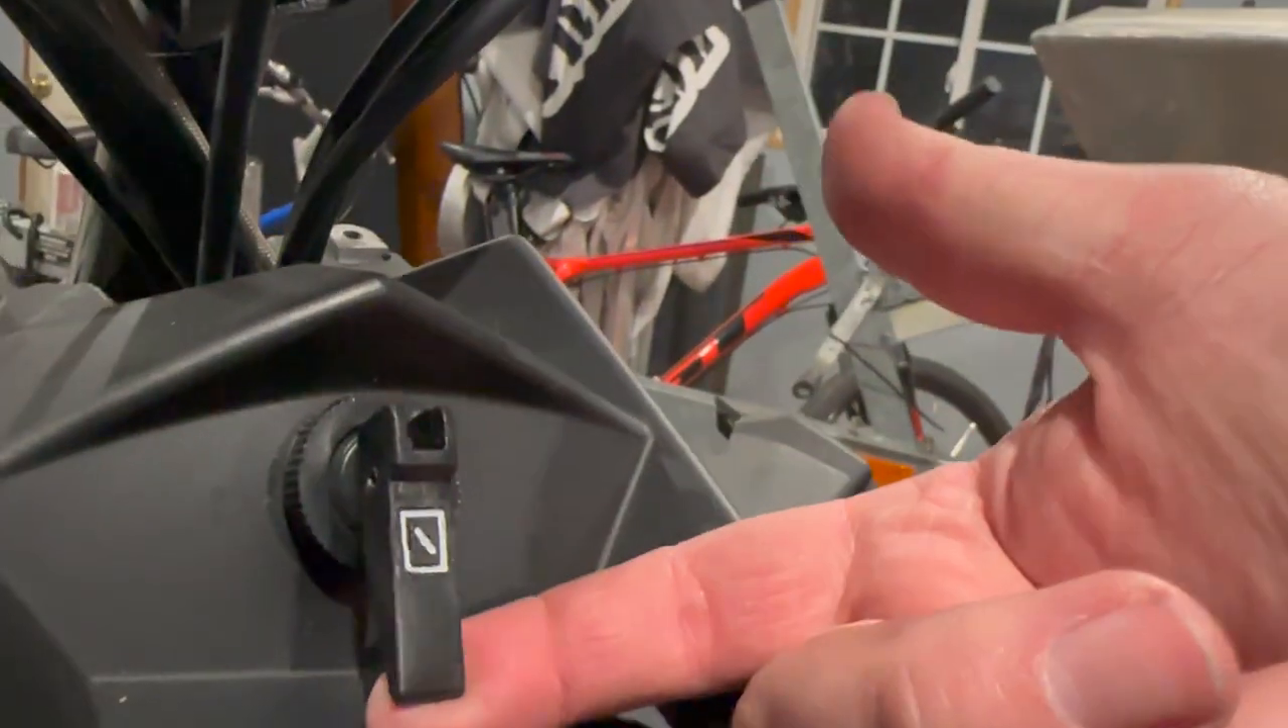Alright so now we've got the lever installed for the choke and it is fully functional operational.